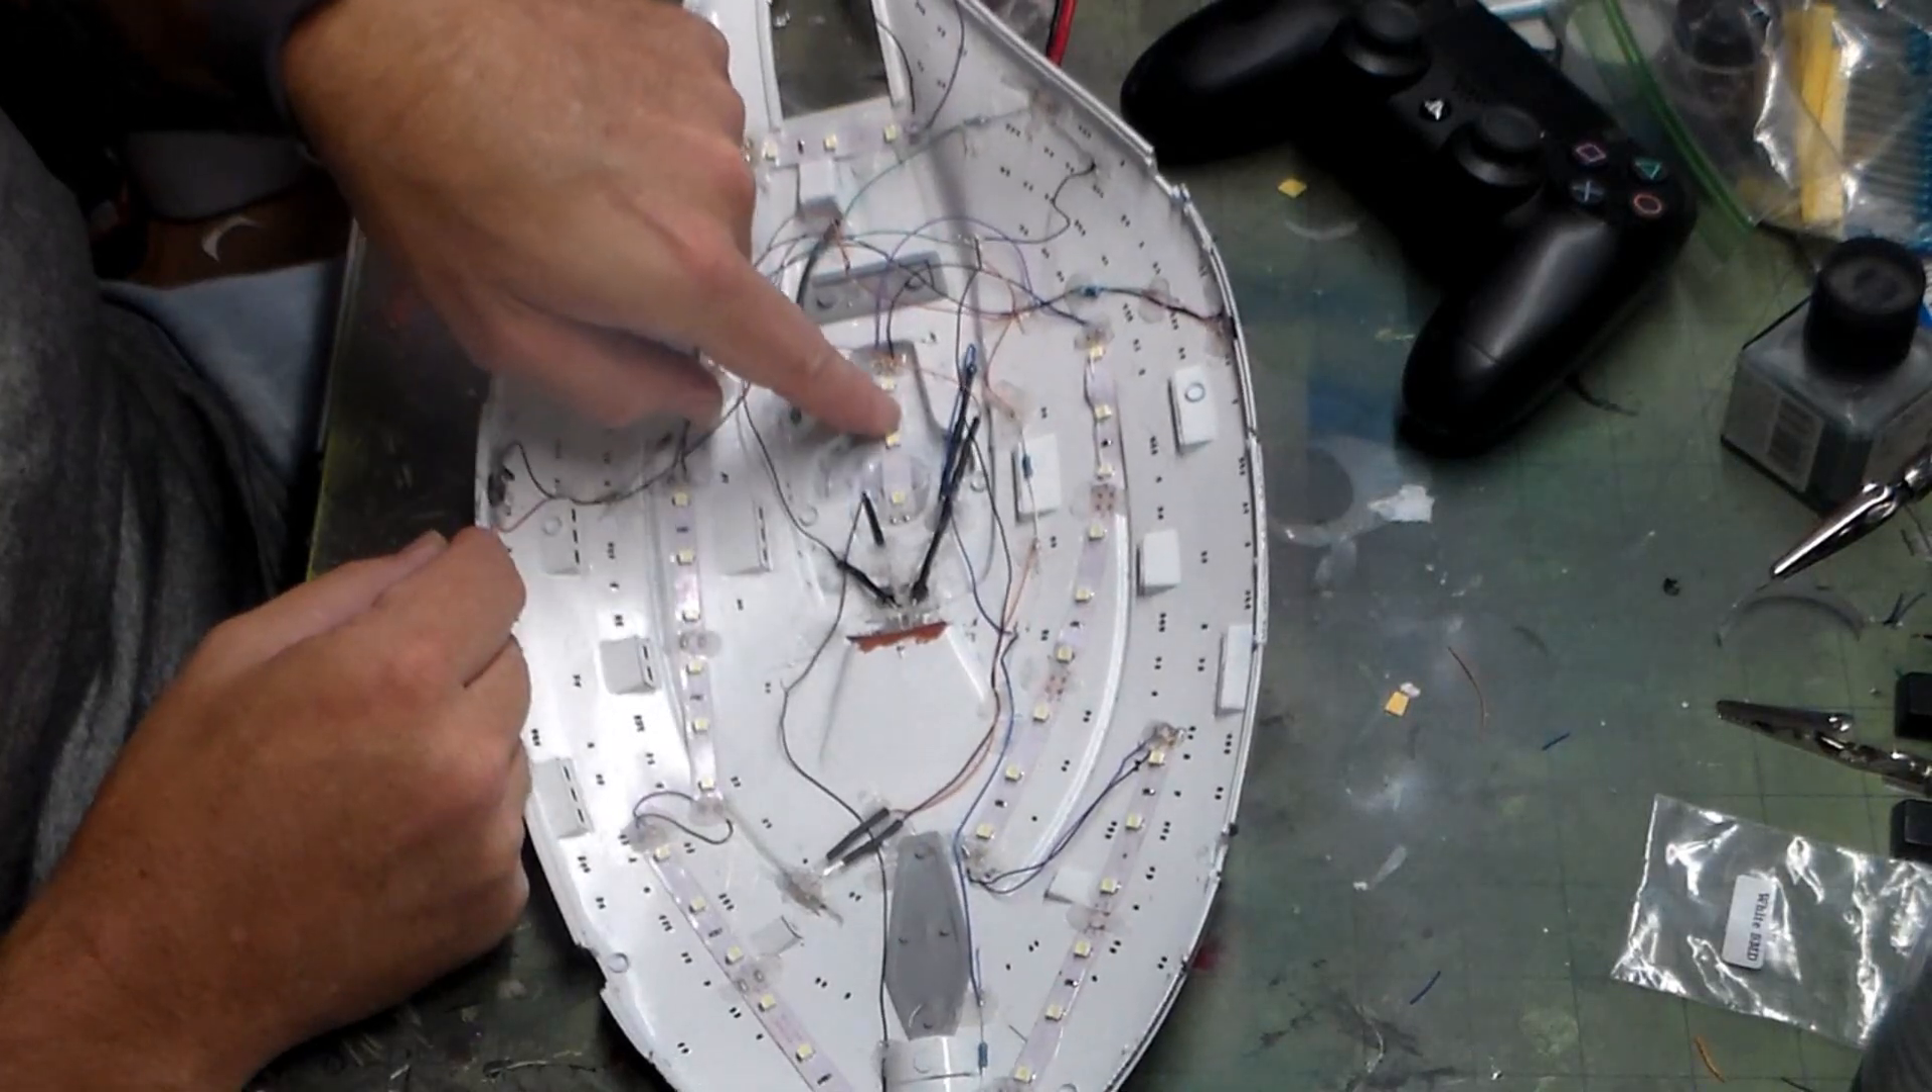Ok so as you guys can see I have all the strip tape in and I wired it in.